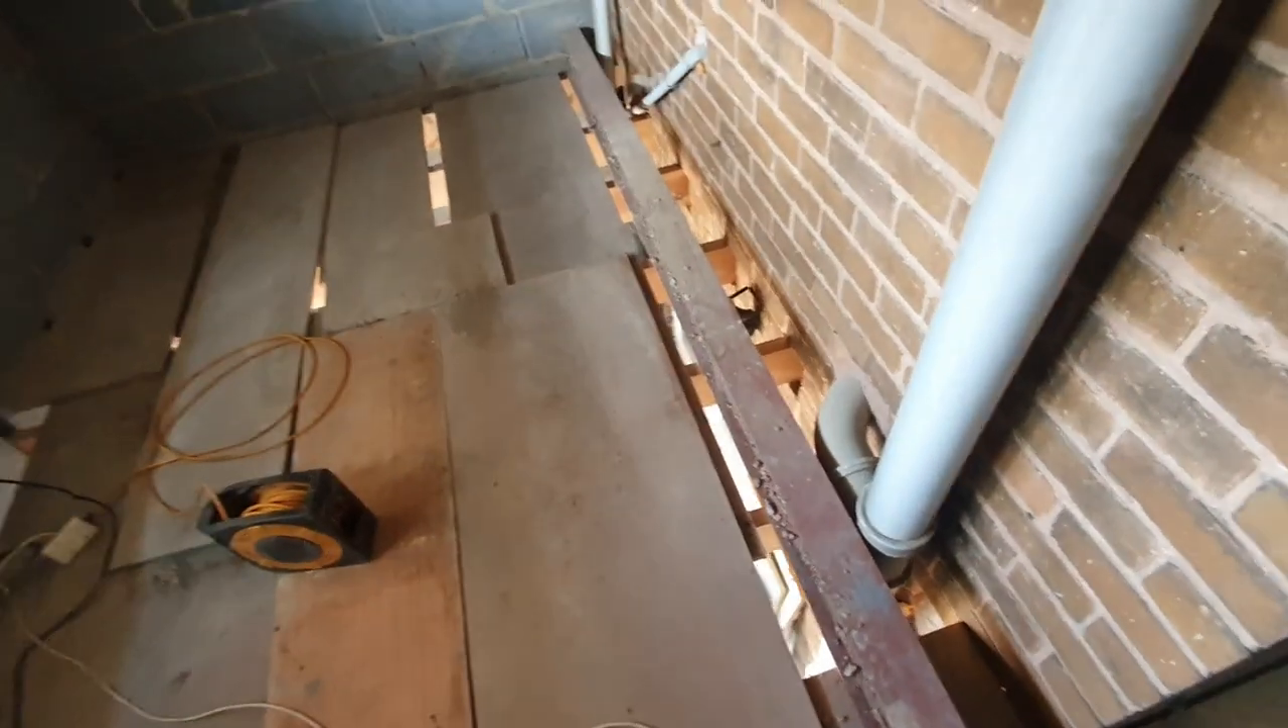And then we've still got flooring to do.